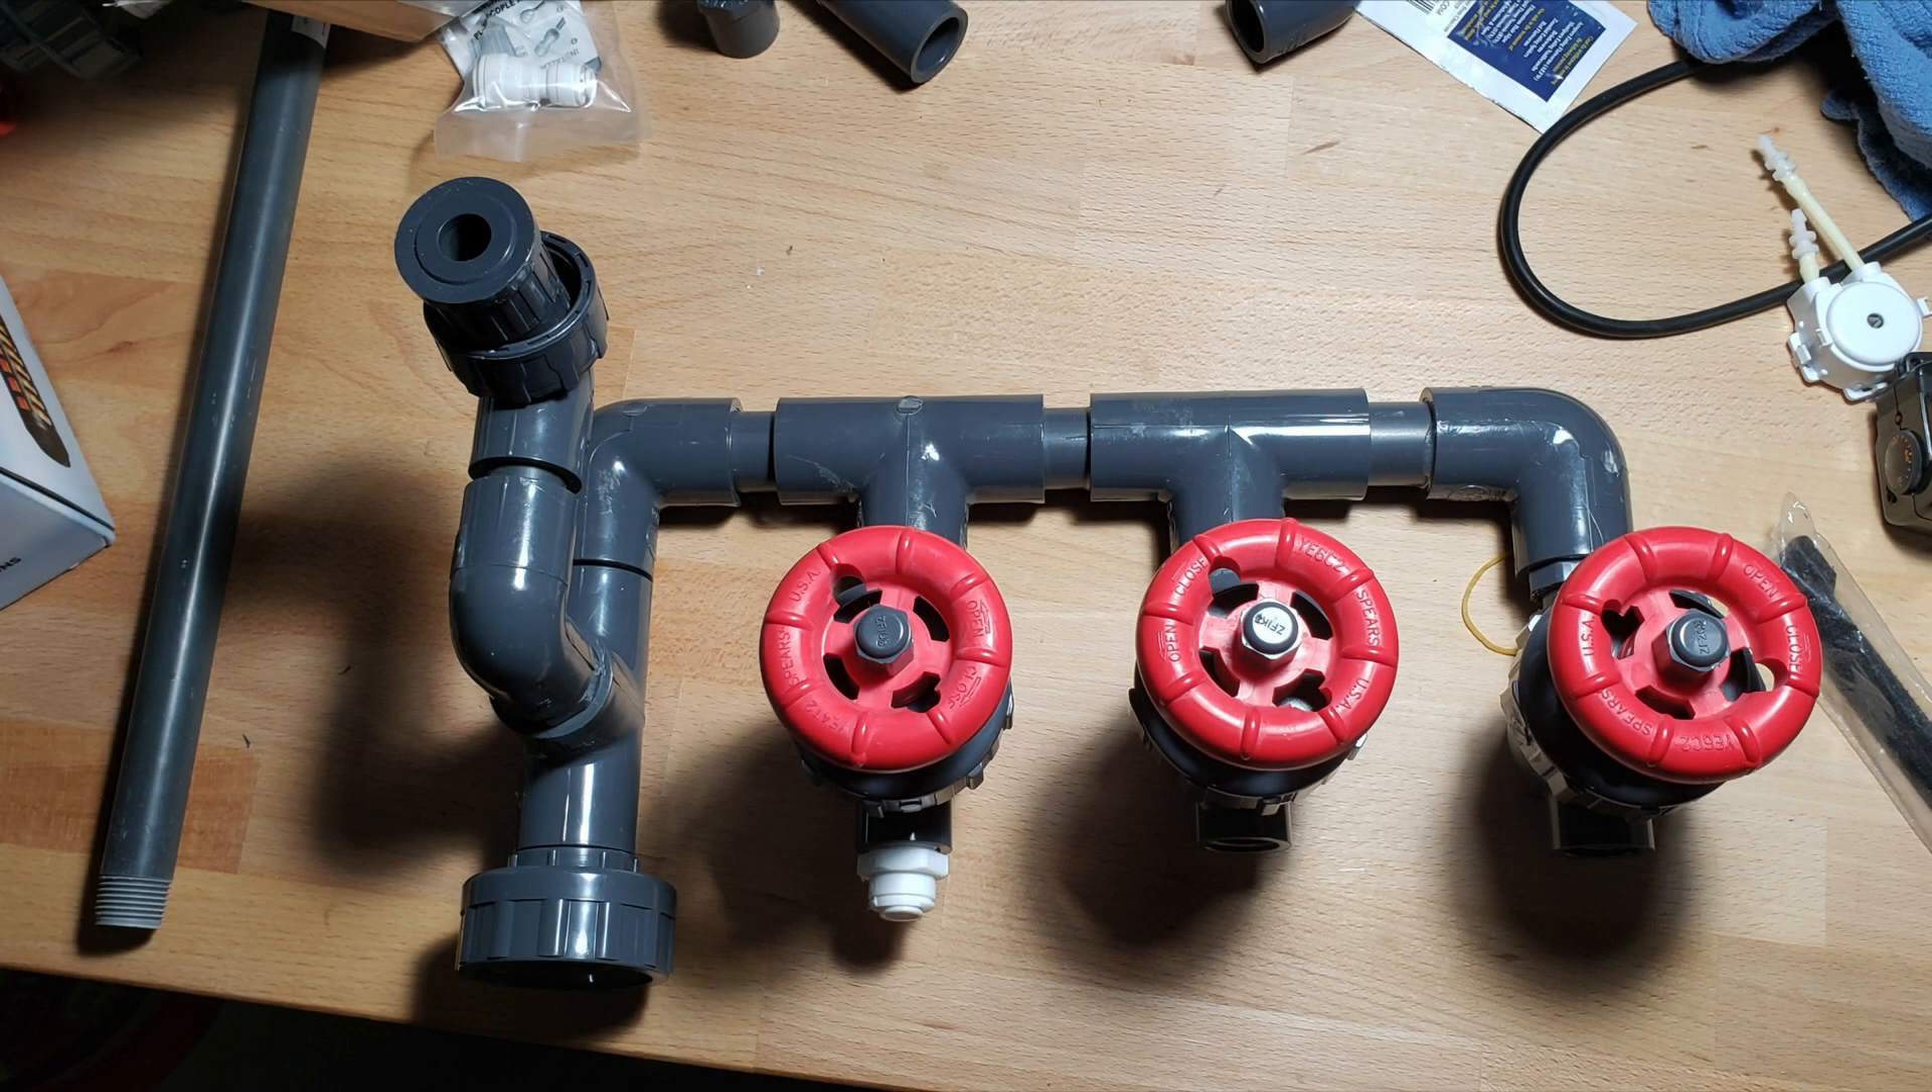Here is the manifold fully assembled.